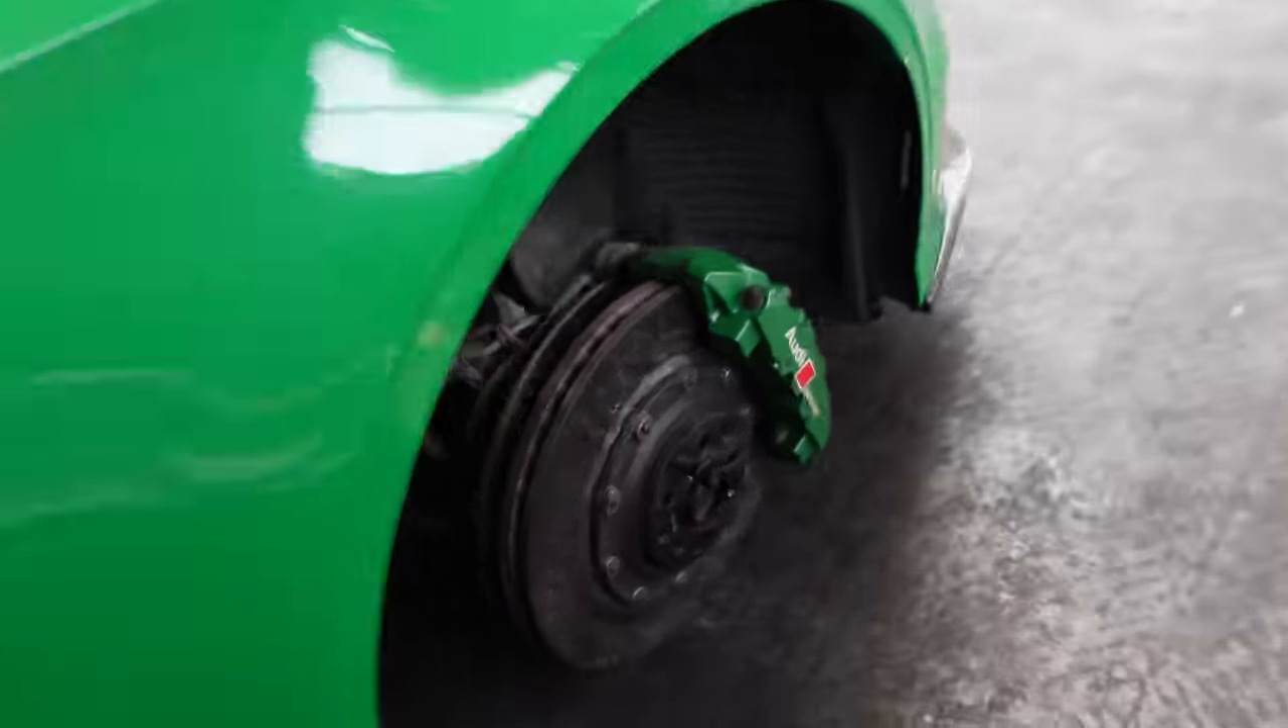Don't forget the wheels are not on yet.